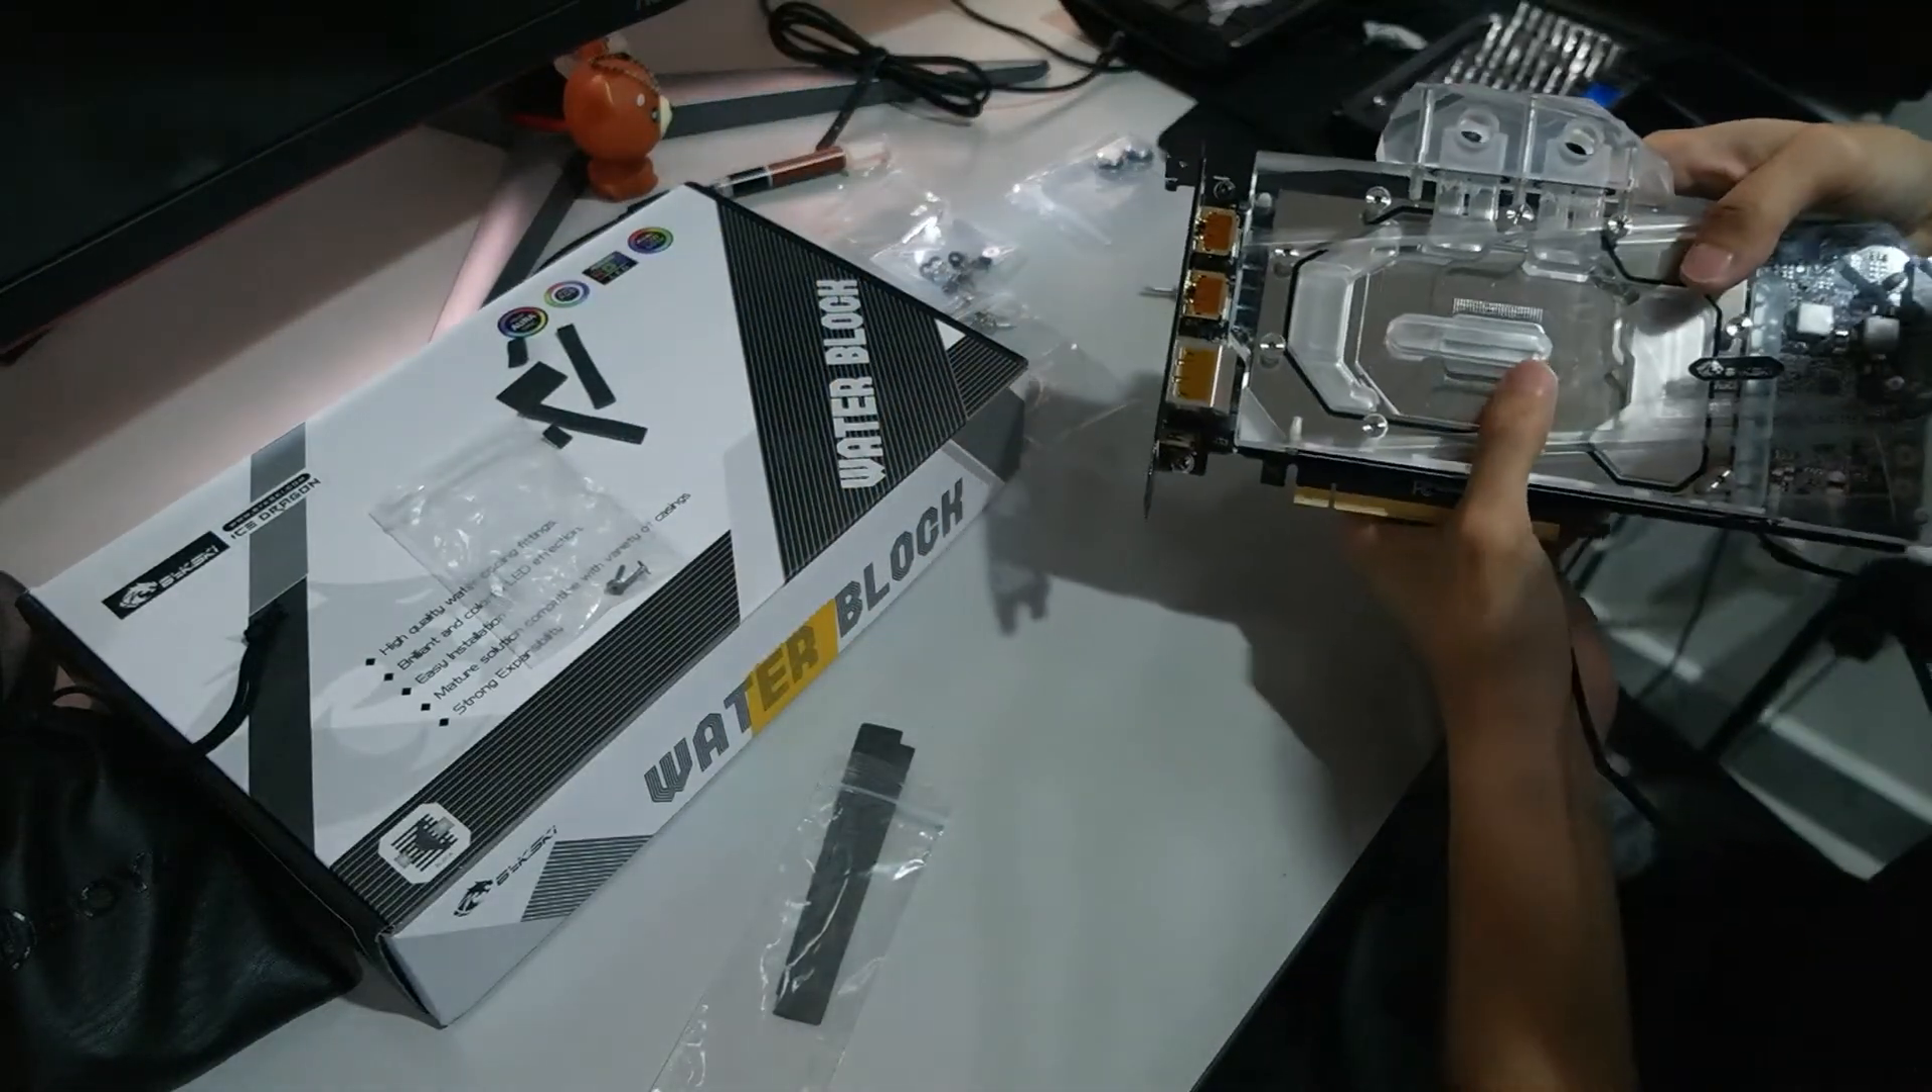So i guess that's all for this video that we have assembled the gpu block onto the rtx 3080 gigabyte model.